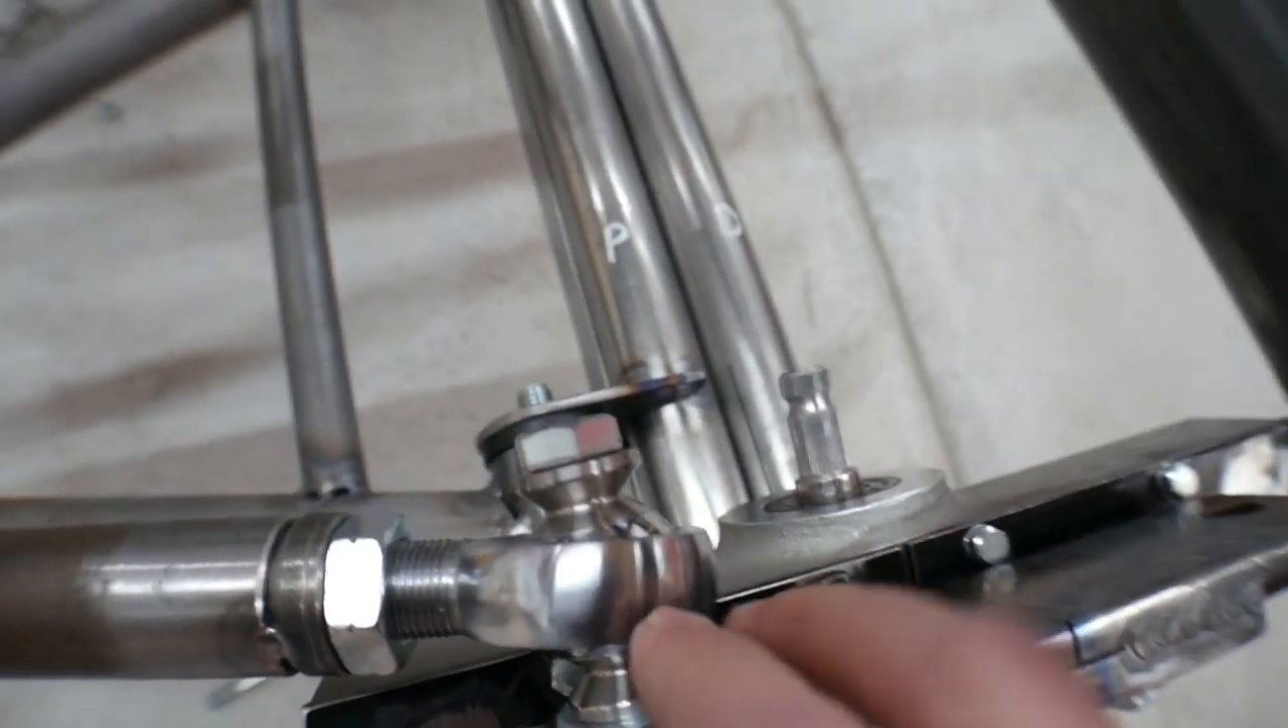And then I've got the heim bolted on there.